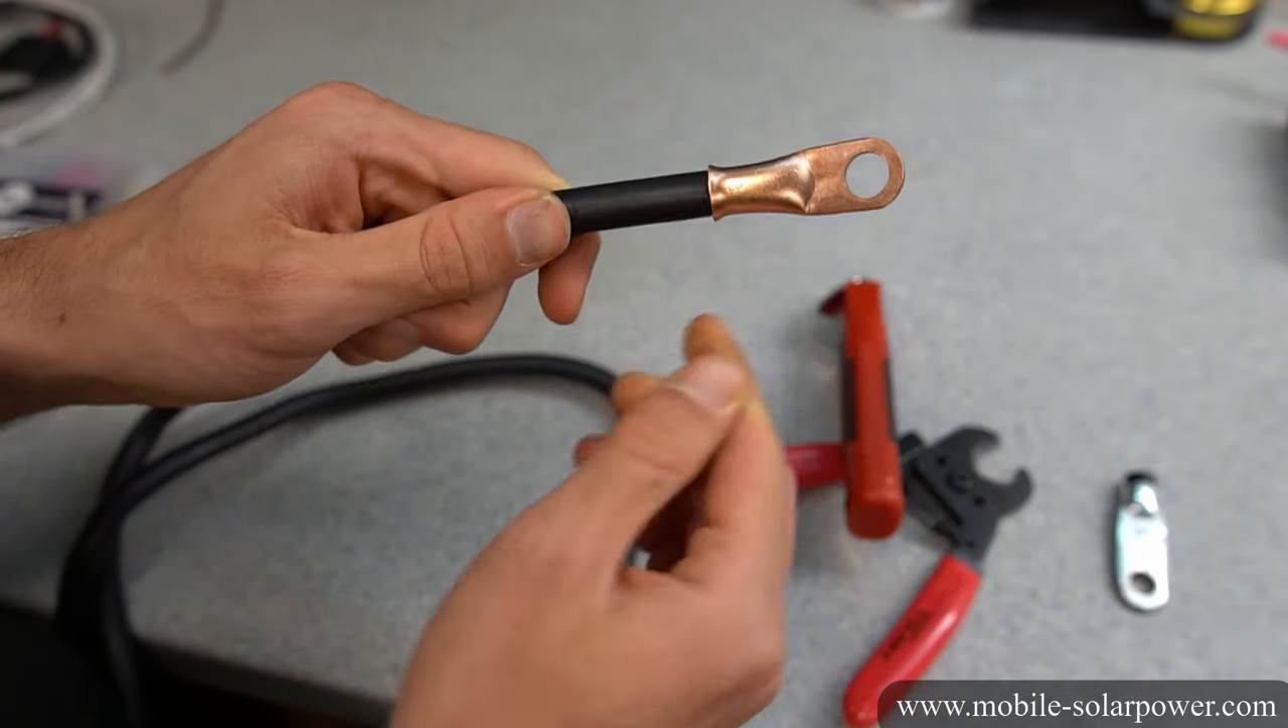Now we can put the terminal connector over the wire and see if it is a good size. And that's perfect.